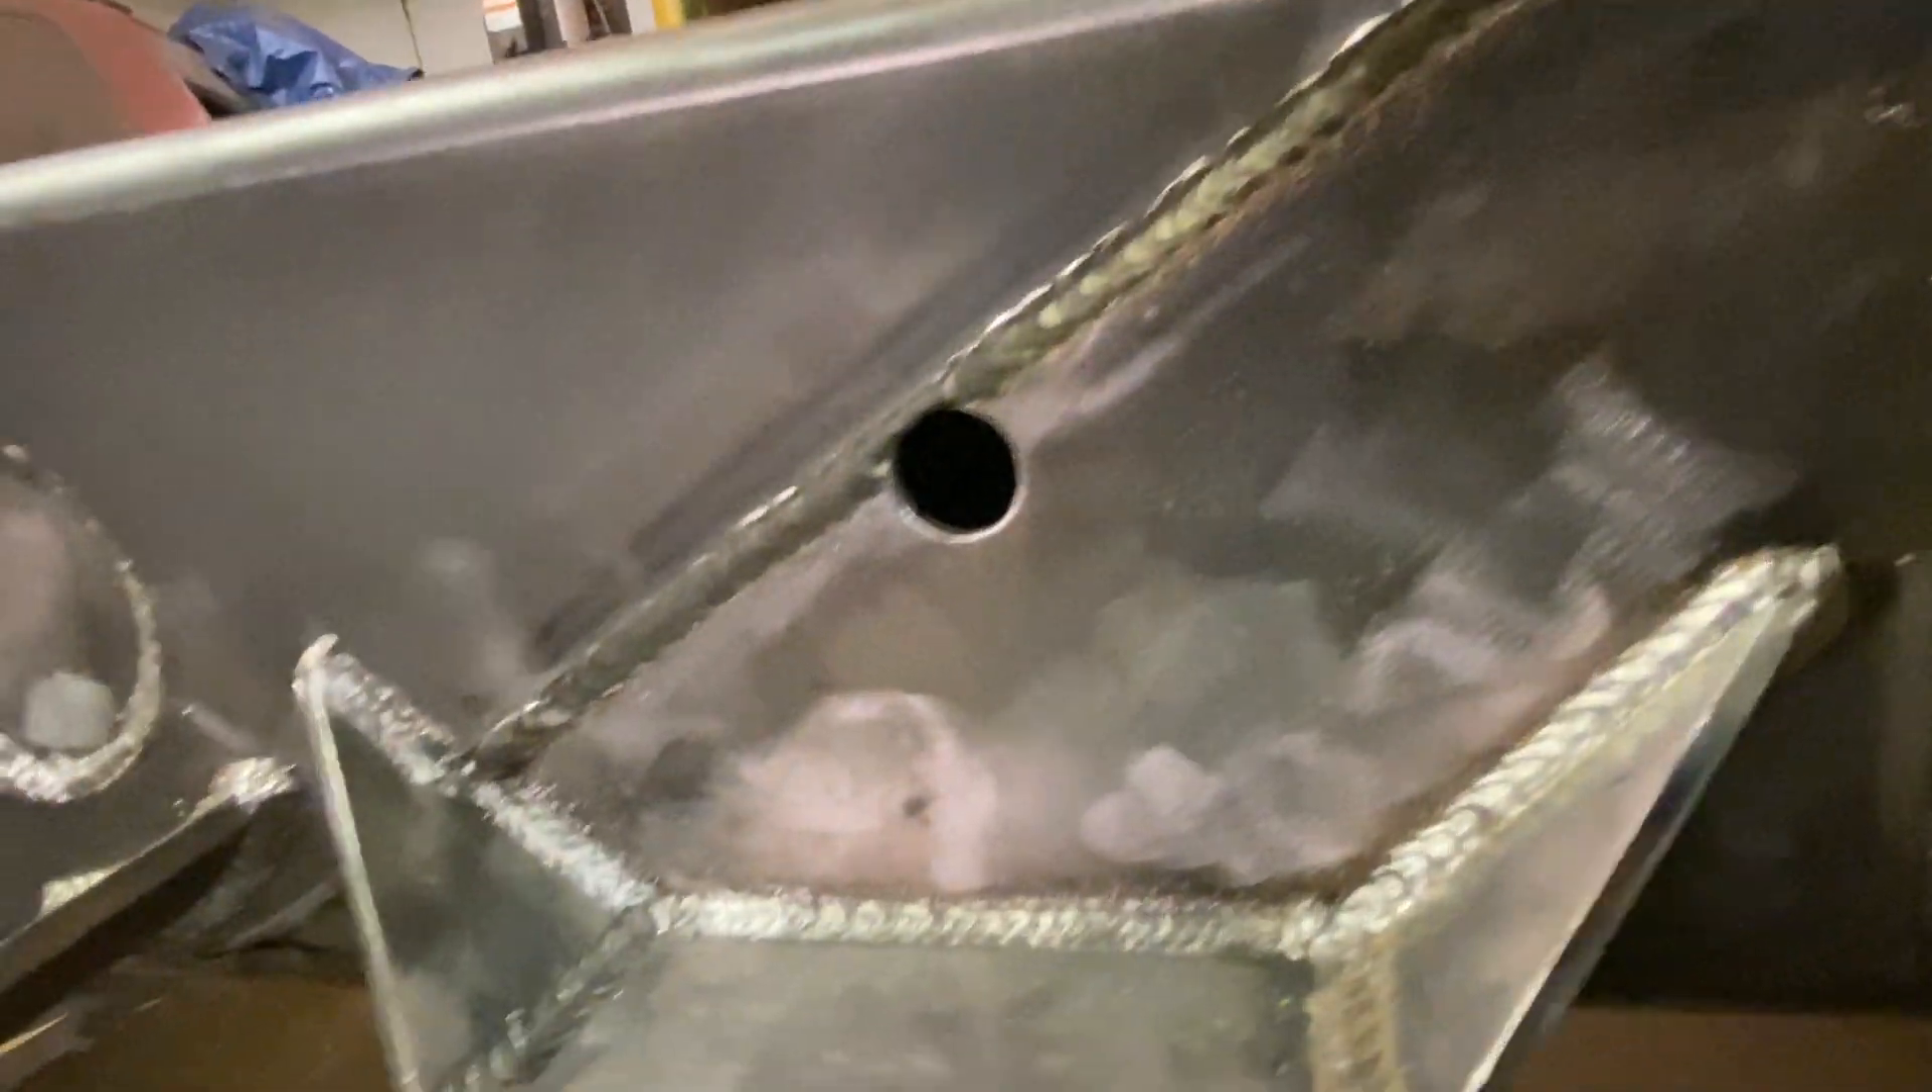Of course I made the seam diagonal so that I would have as much welding length as possible. That's fully welded.